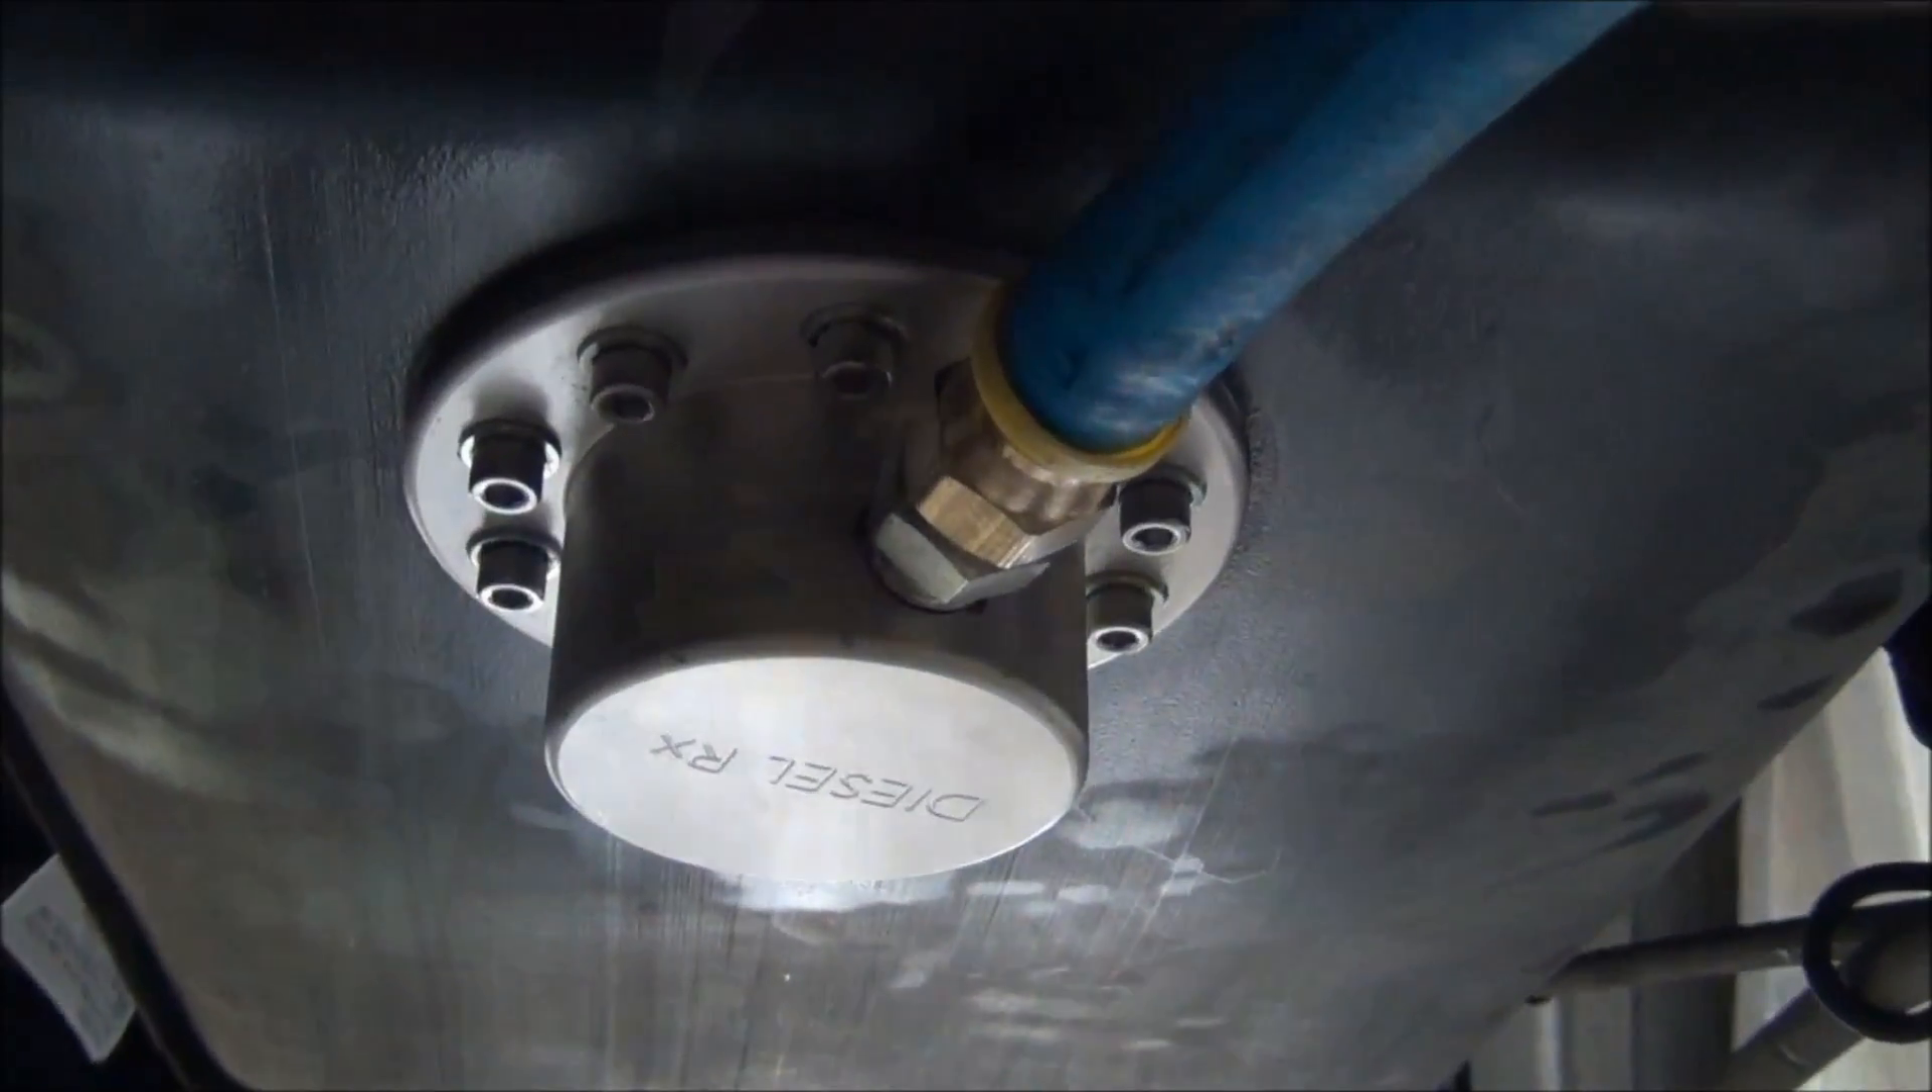Now stand back and admire your work as this completes the sump installation.